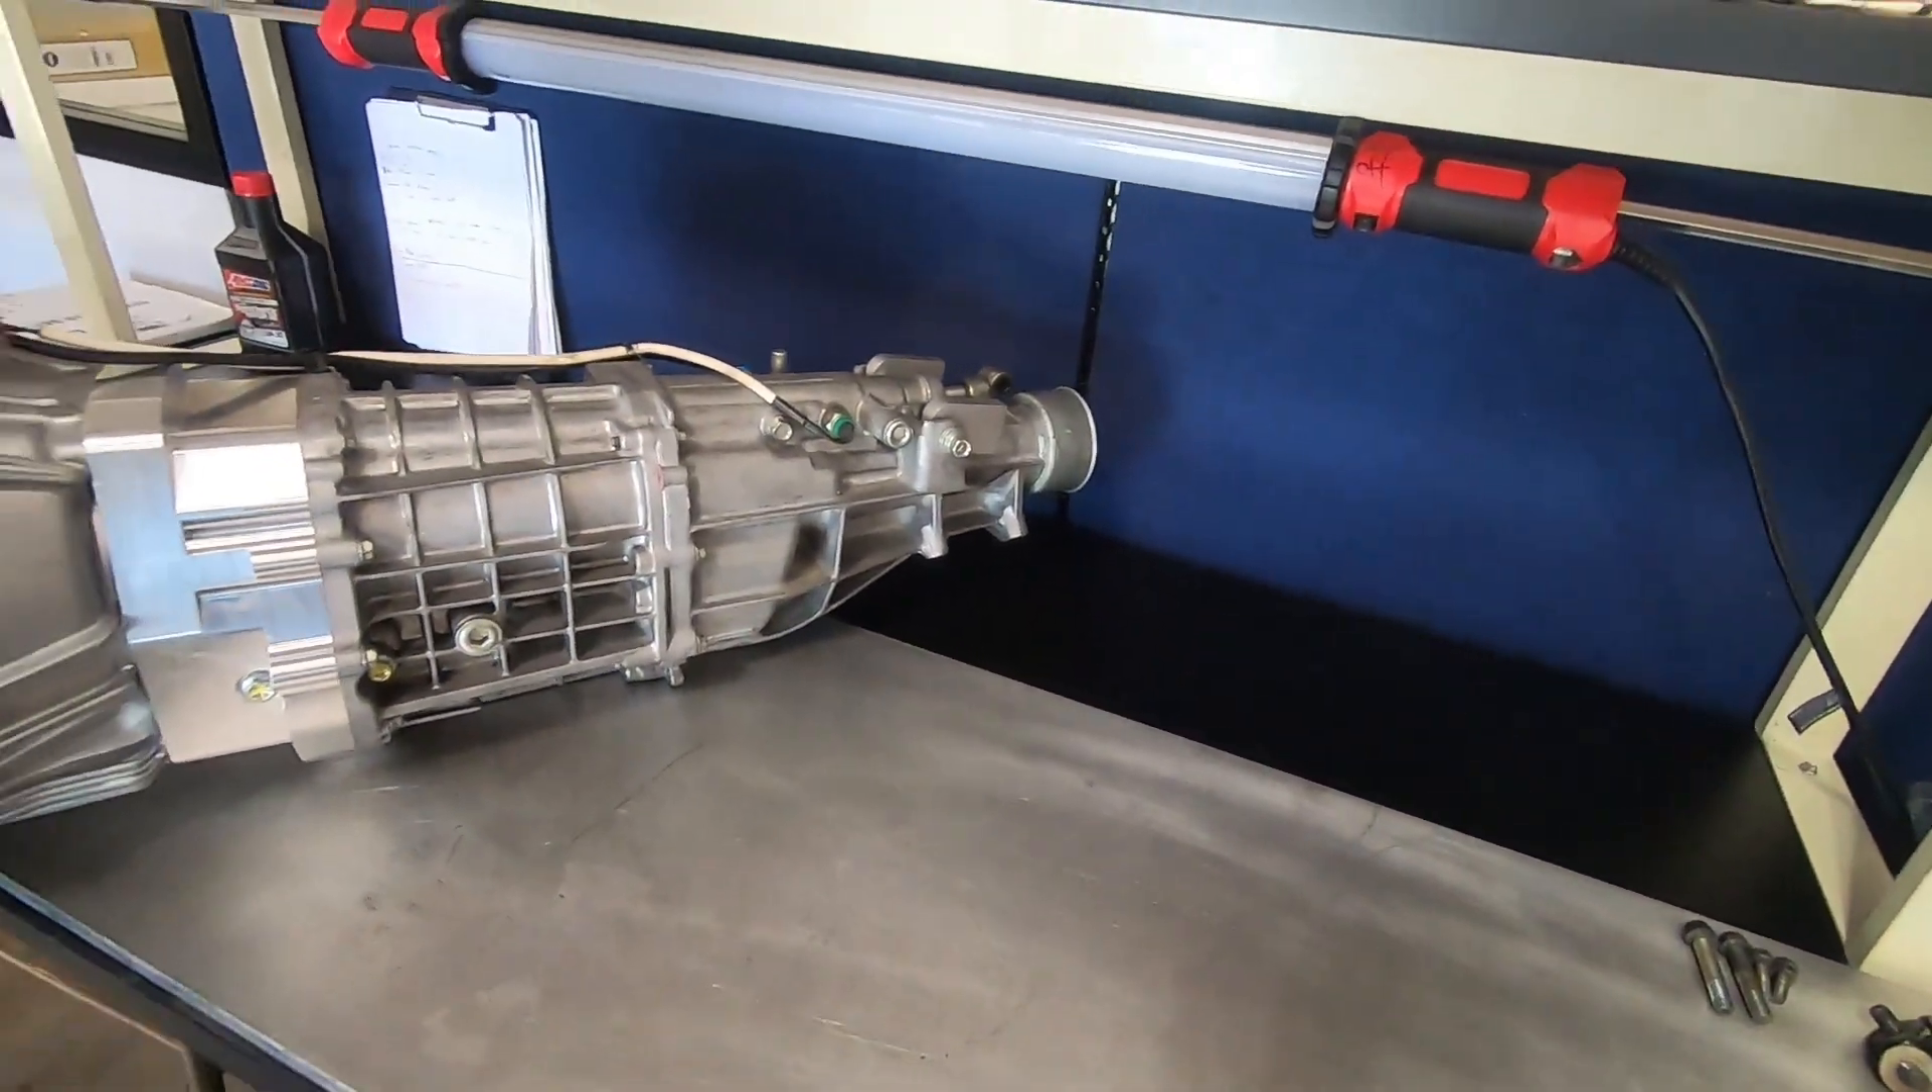Here's where we're at so i have the transmission assembled.